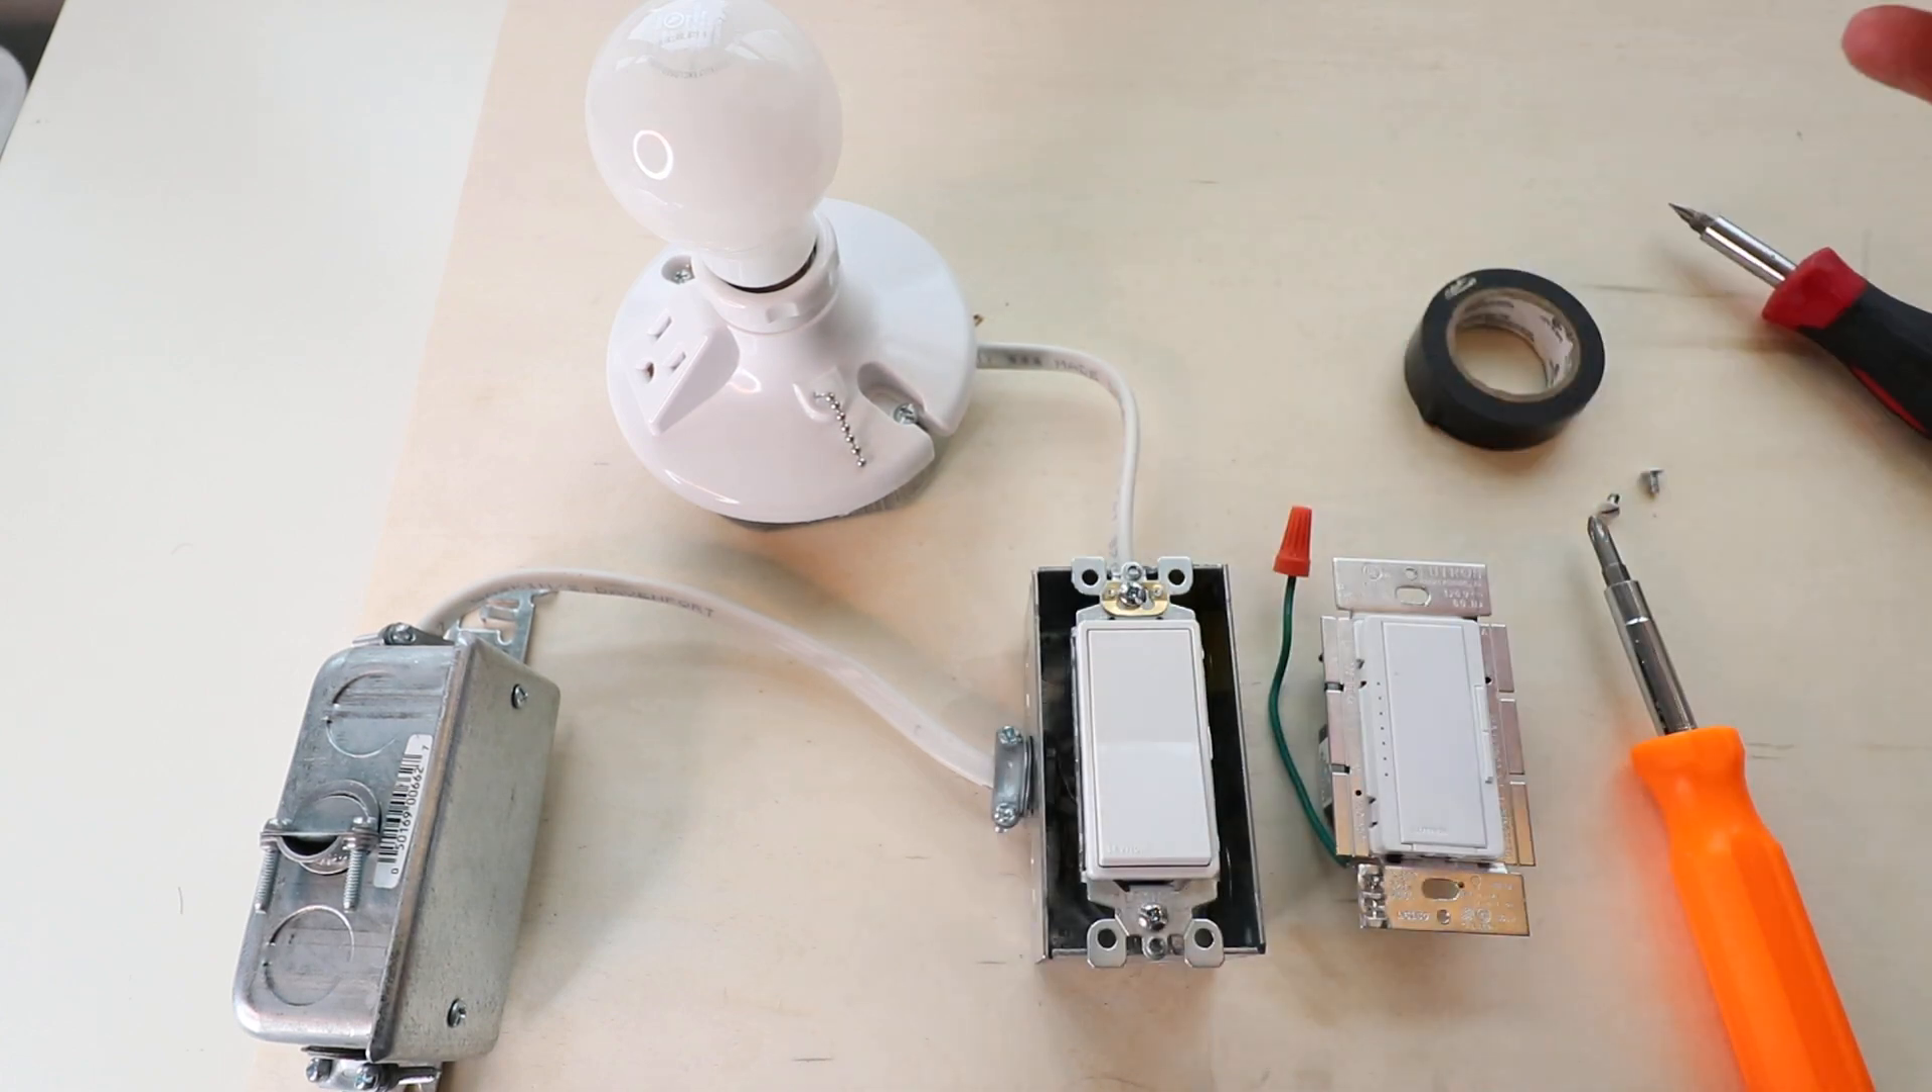So now you've got the cover plate off.